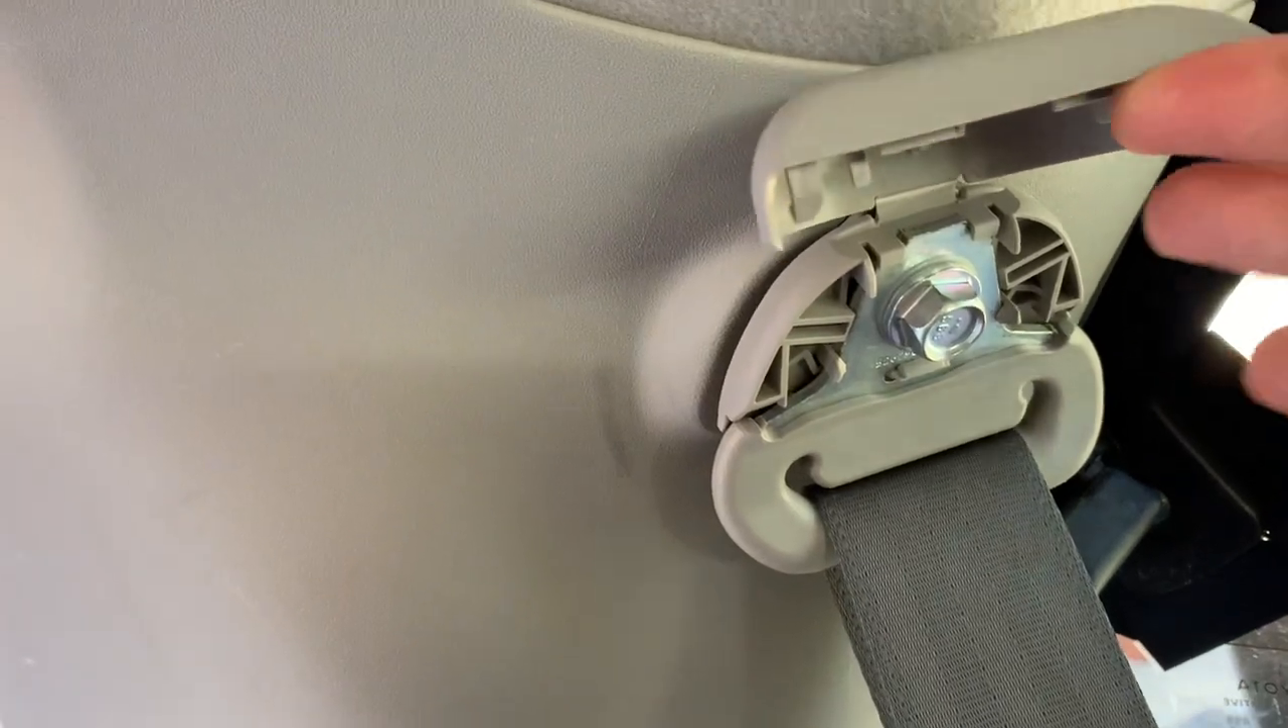I popped open this cap and then as expected it revealed a nice bolt.